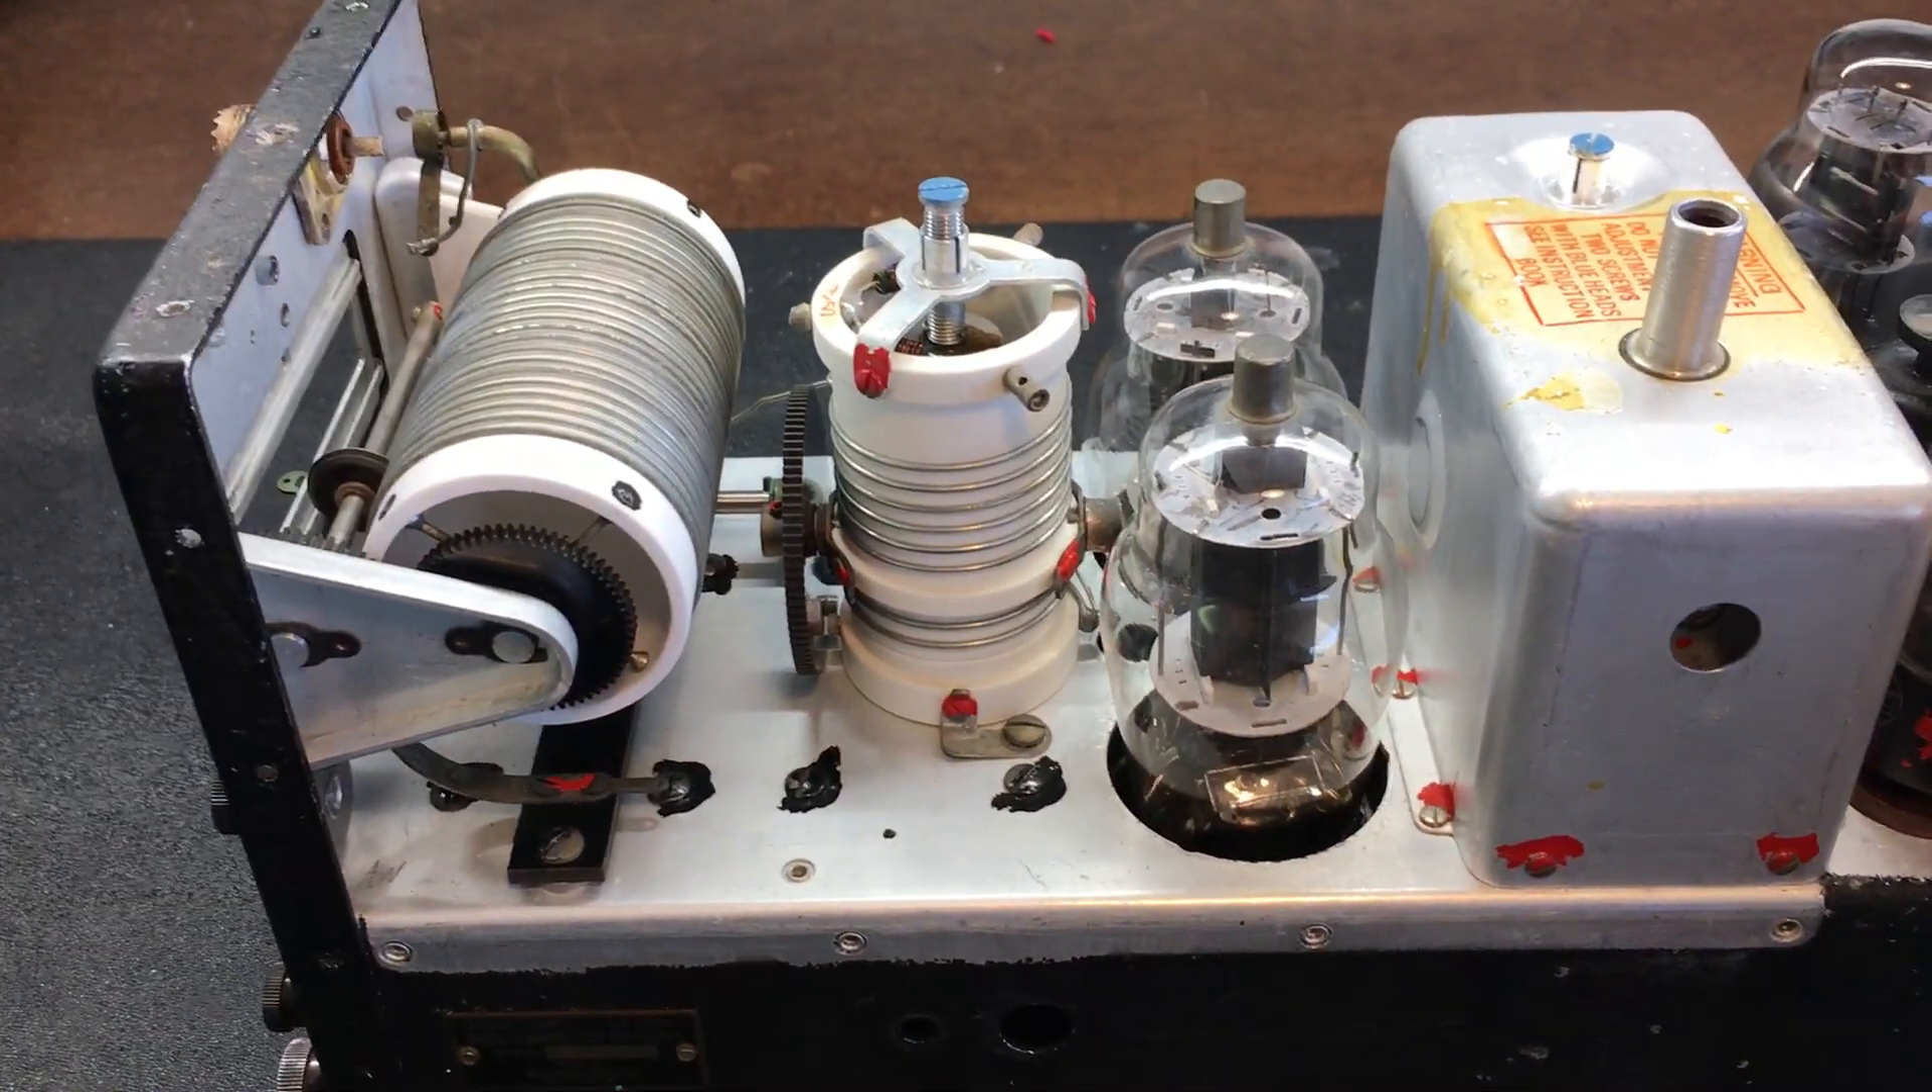I've removed a few items, but what we're going to have to do is remove all the vacuum tubes.